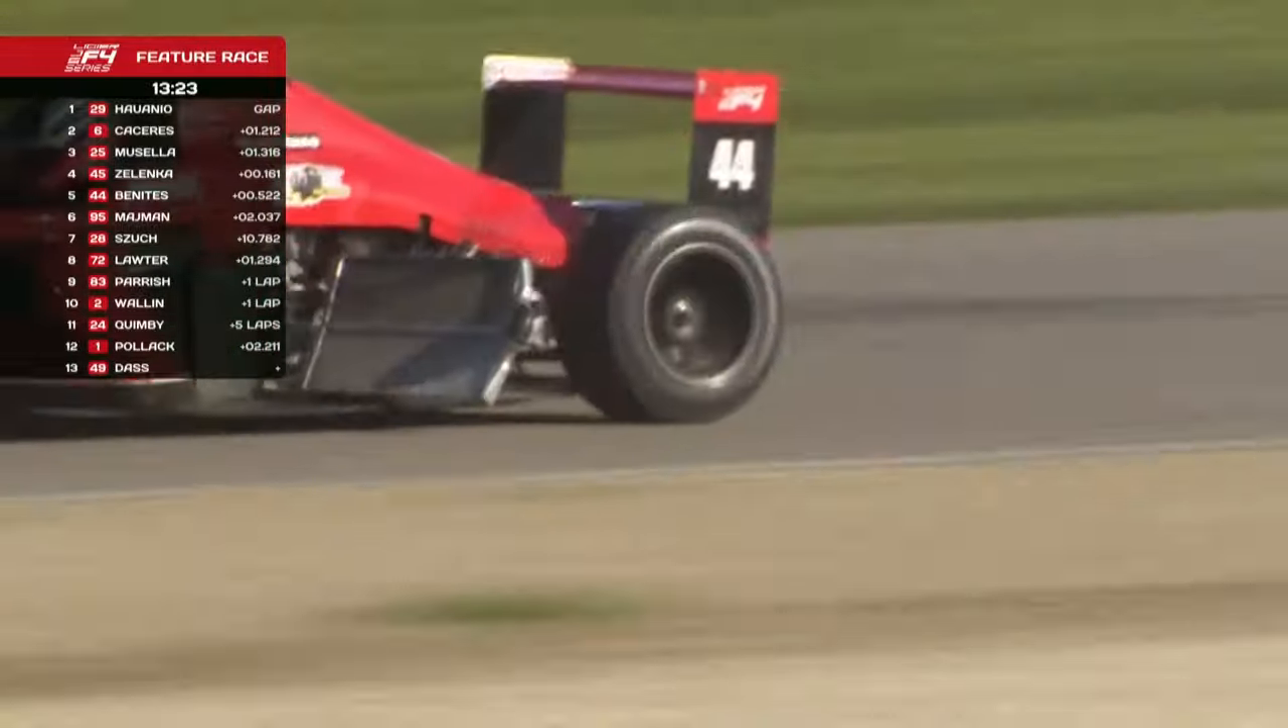You can see that radiator sticking out there.